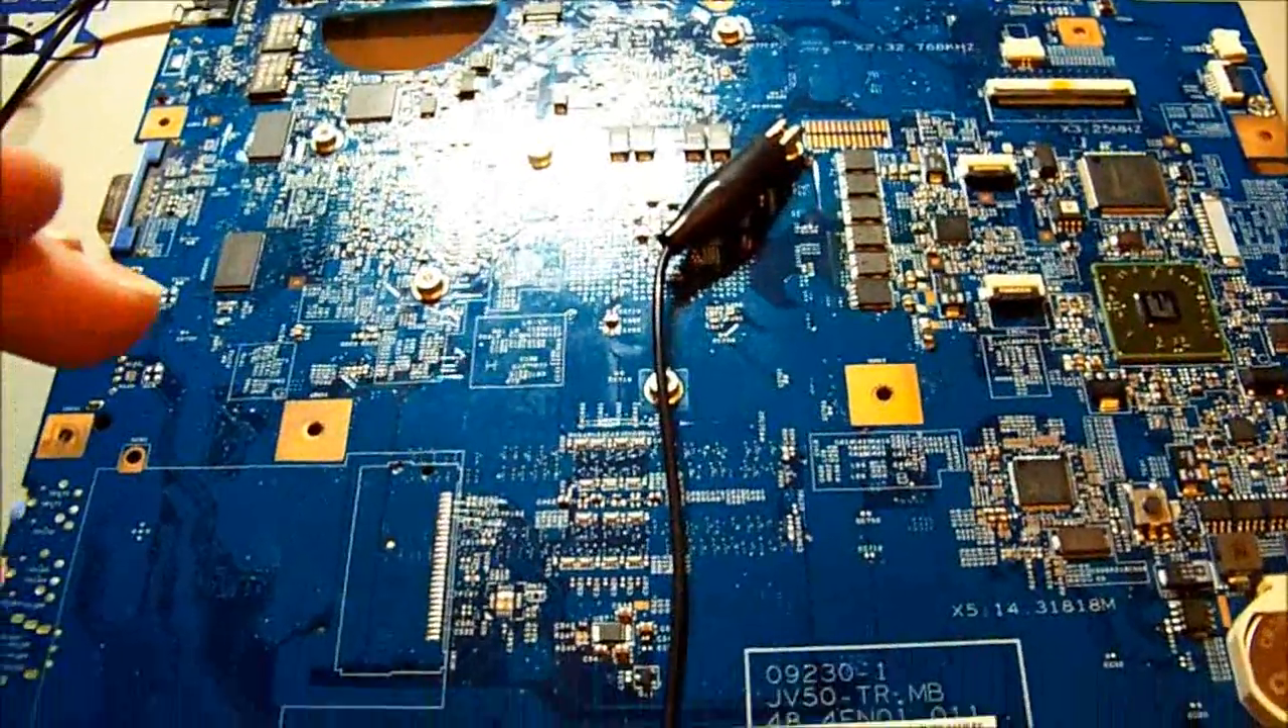I can't leave it running for too long because the heat sinks are off it and the the North slash Southbridge chip there gets quite hot and we don't want to kill that as well.